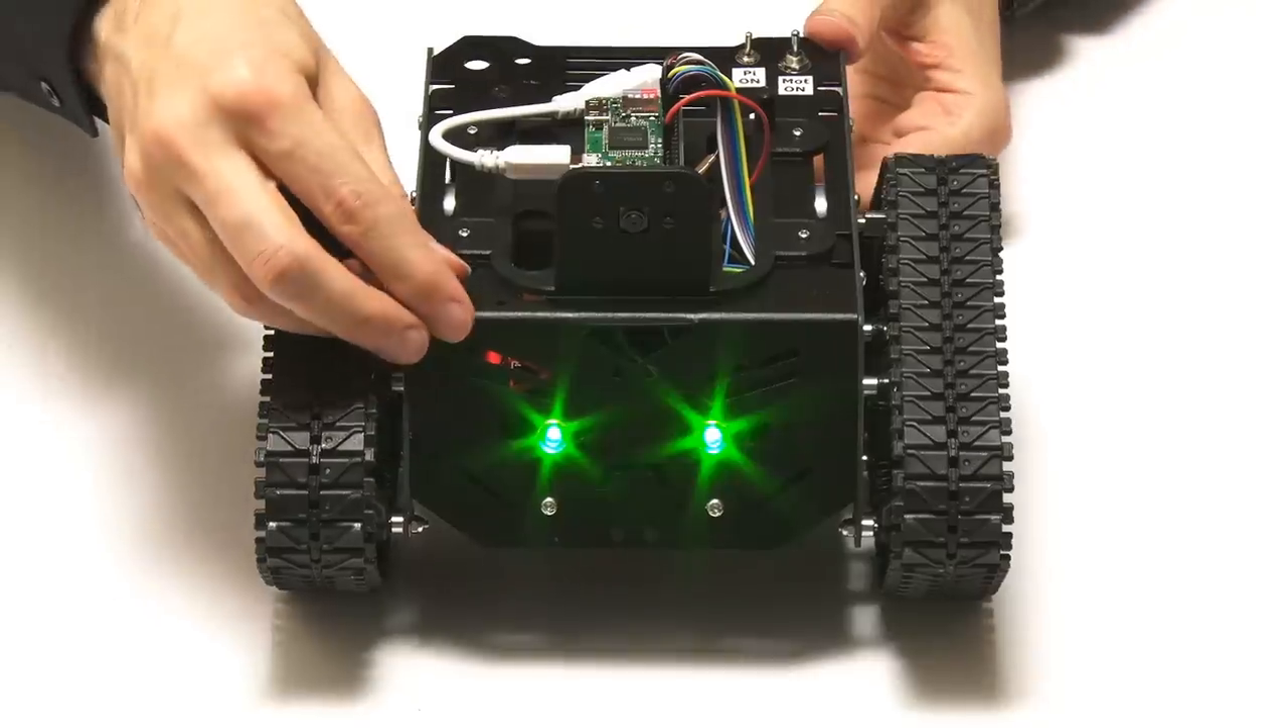The robot is back together with its camera securely mounted on the top.